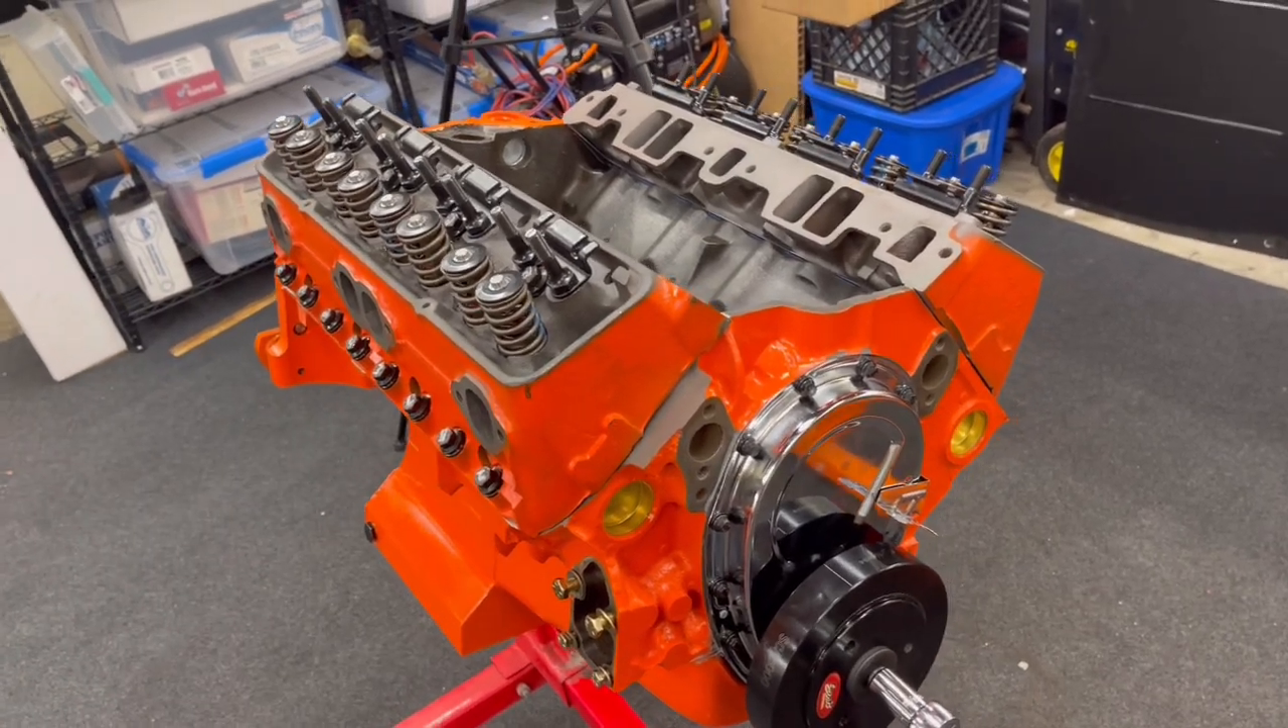The cylinder heads are on torque down all ready to go.